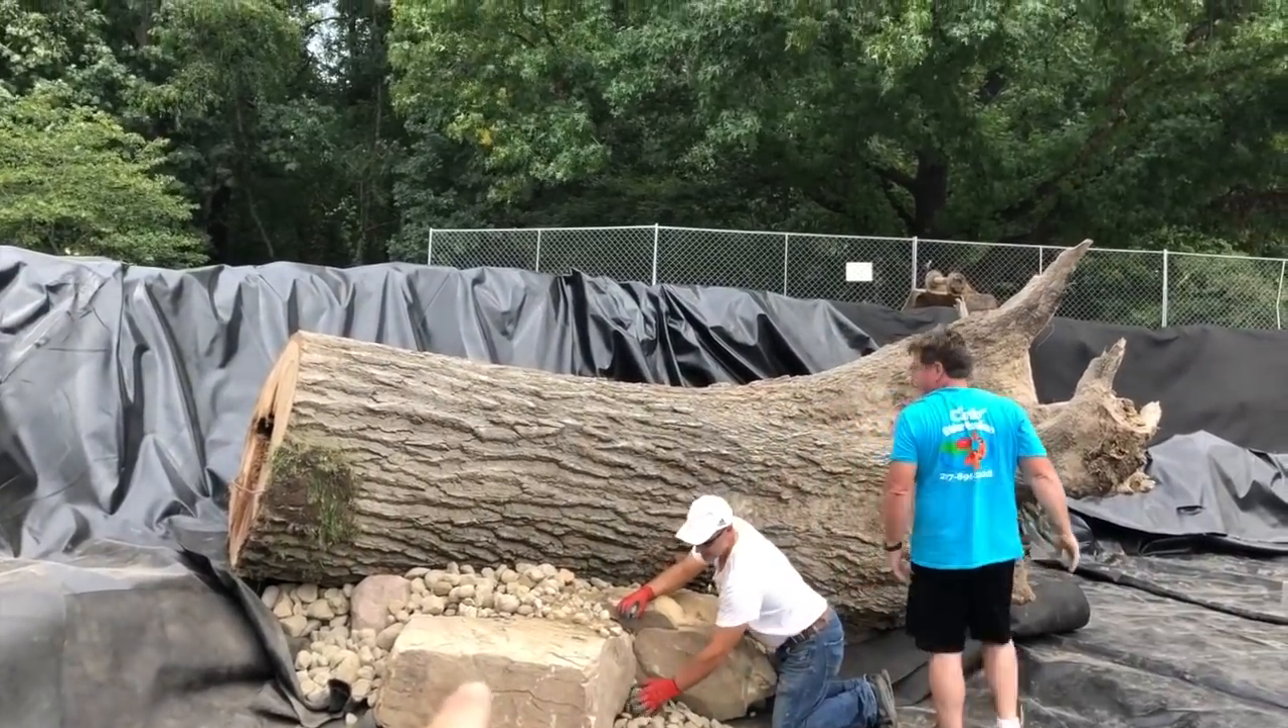All right. The log is in. We got some big chunks of rock over in here to stabilize everything.